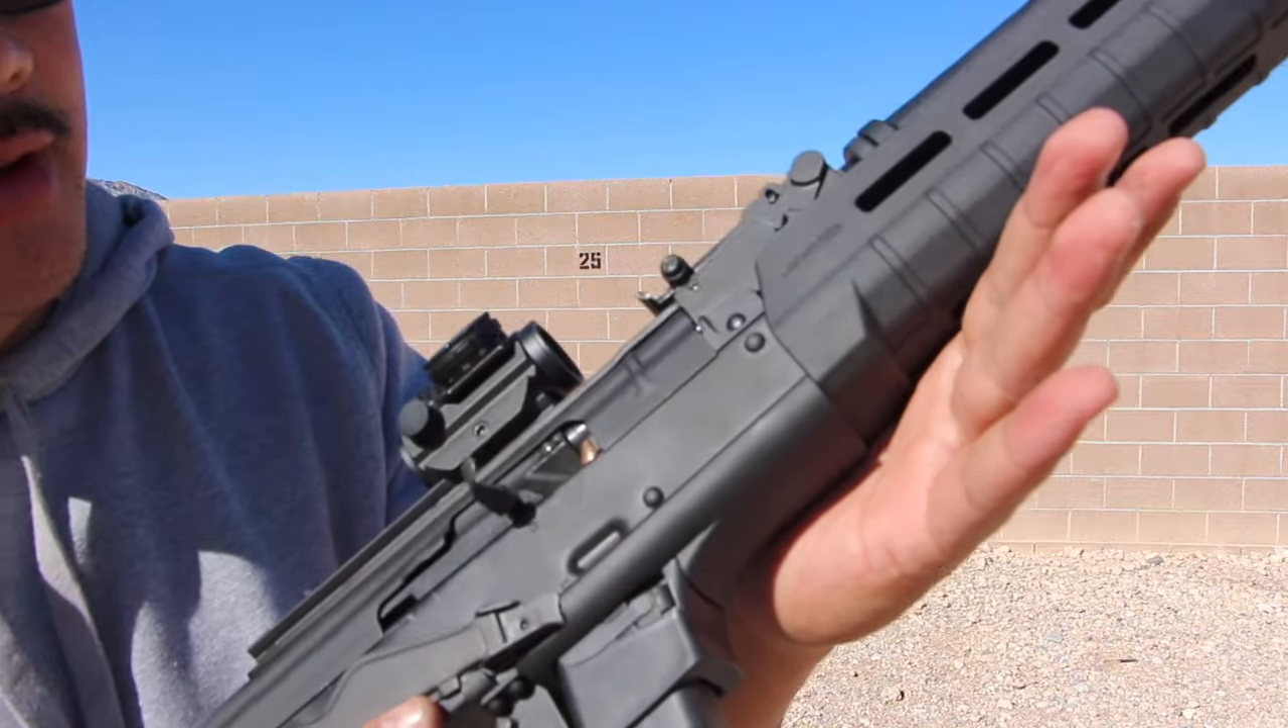The round did not feed into the chamber. For whatever reason. It didn't go straight in.